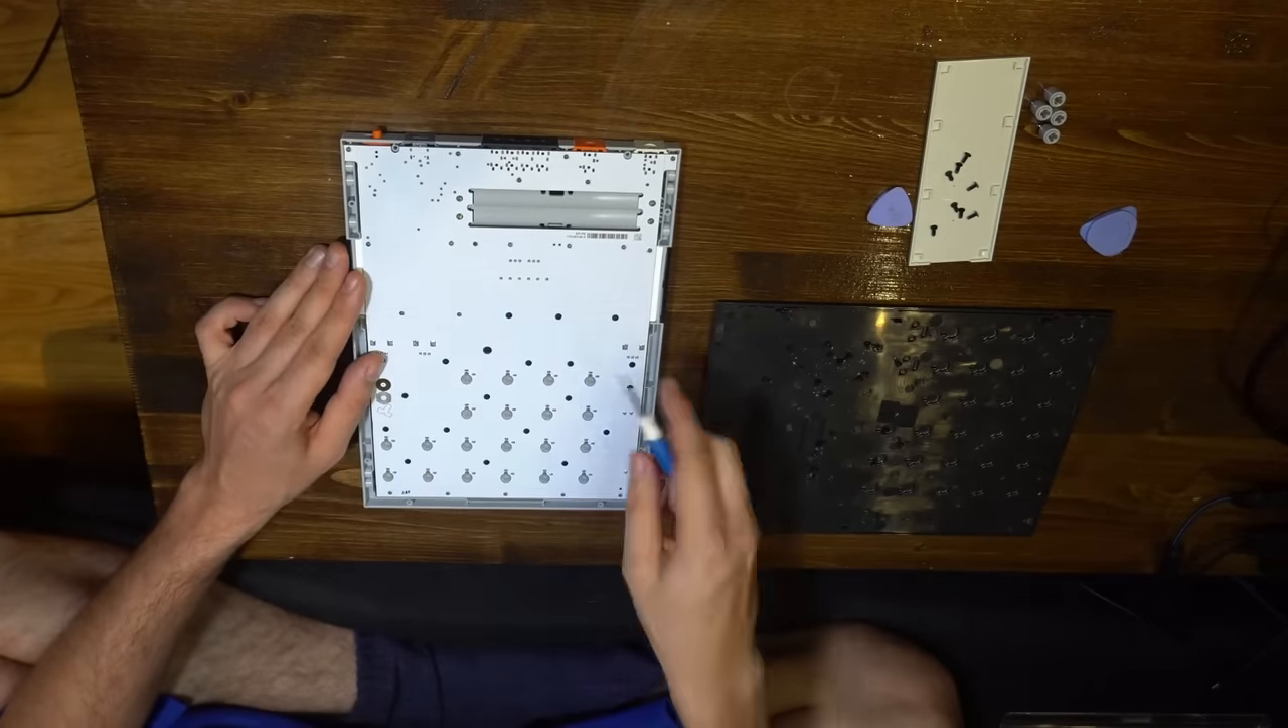Eventually, one side will lift up, and you can use that to pry open the other sides, and now the back plate is off.